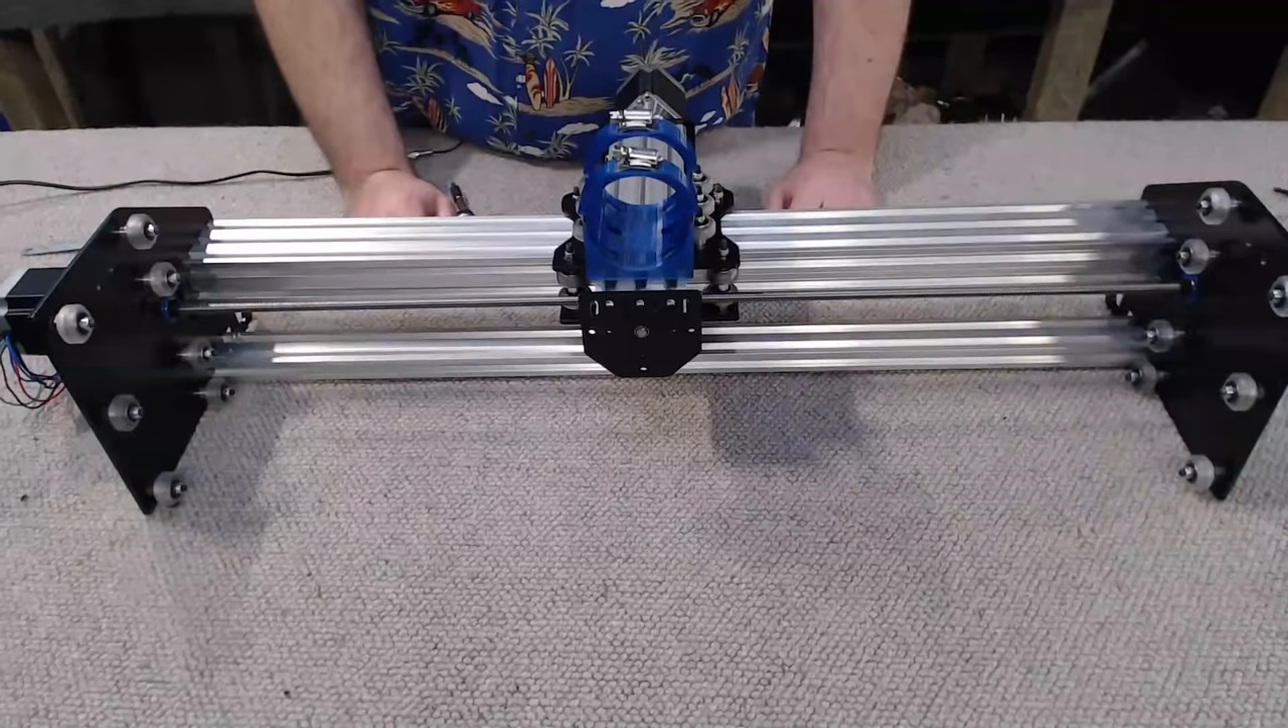These get pushed right up against the bearing as hard as they can and i do believe that is our gantry plates and xz axis assembled.